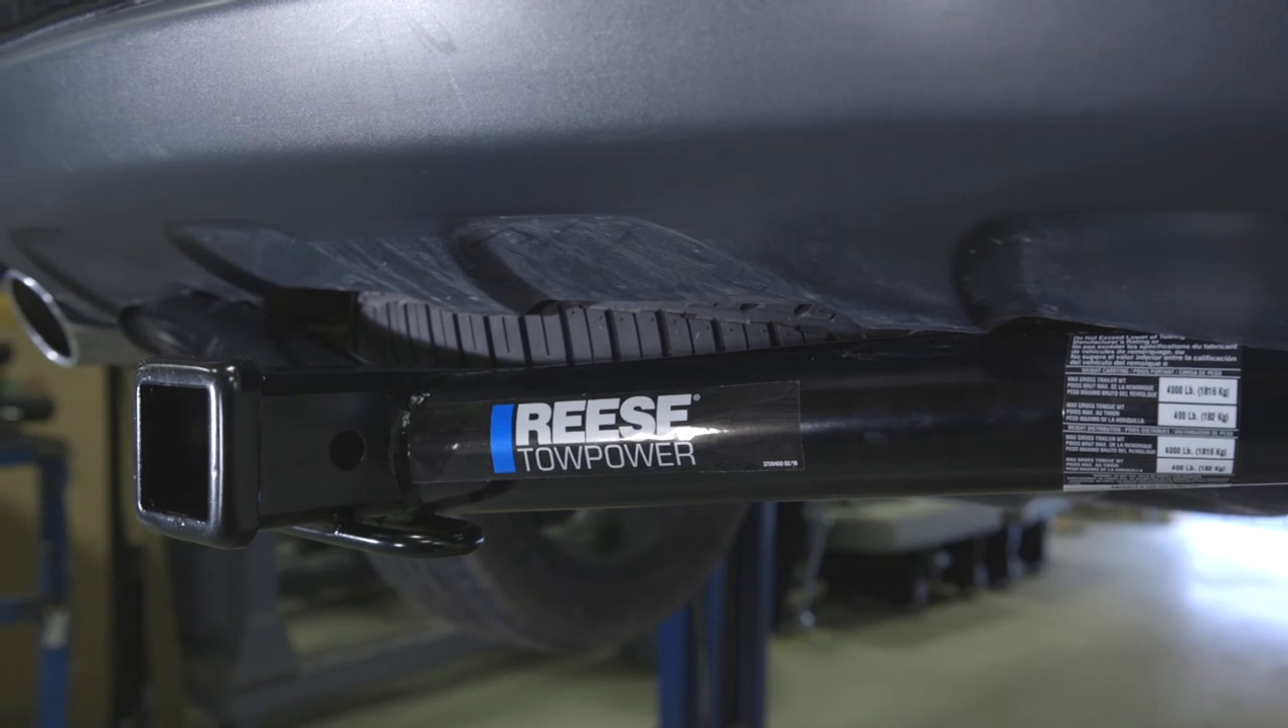This concludes the installation of a Reese Custom Trailer Hitch on this 2018 Dodge Journey, part number 44601. For more information on this and other great Reese products, visit ReeseProducts .com.